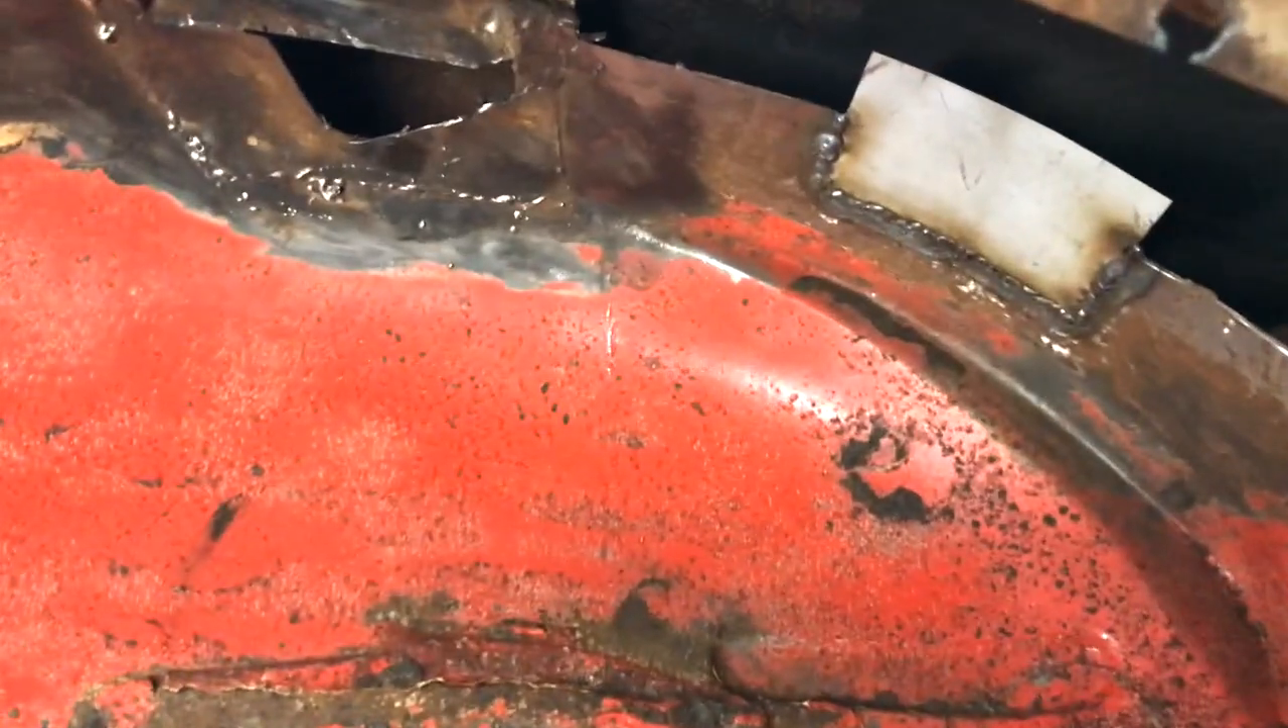I've started to replace bits on the inner arch.